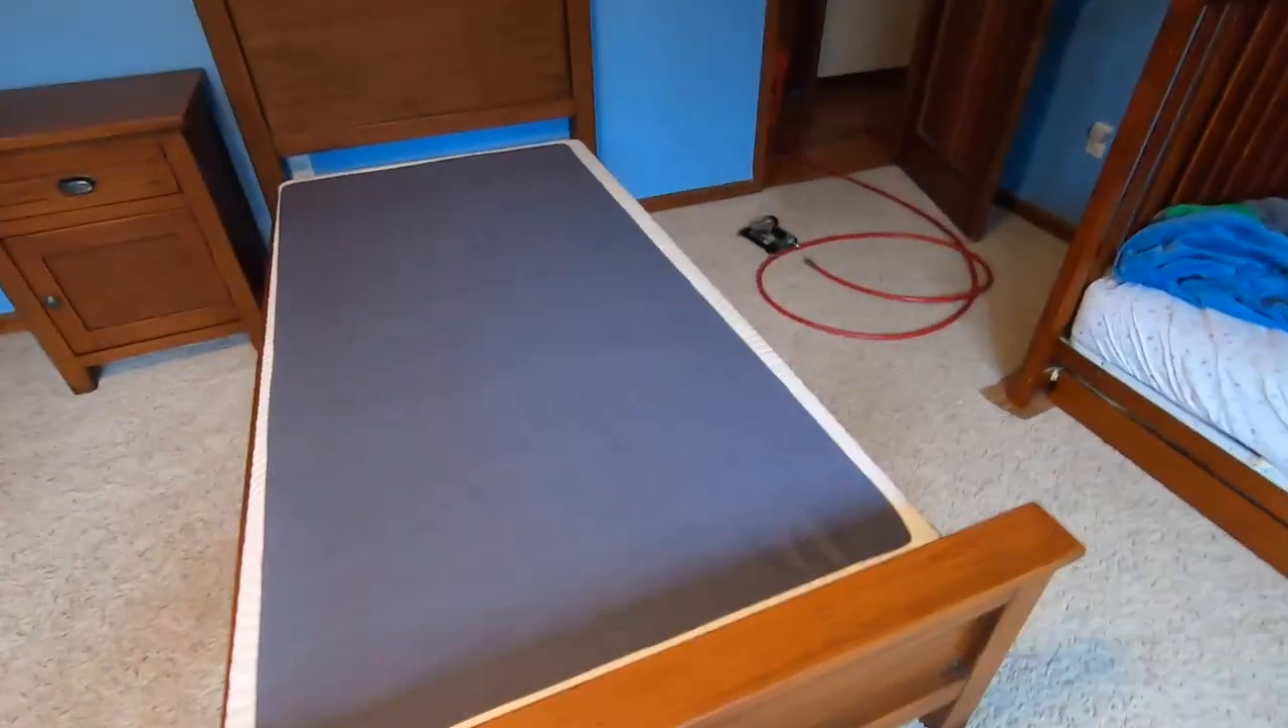So there's the box spring. On the bed.